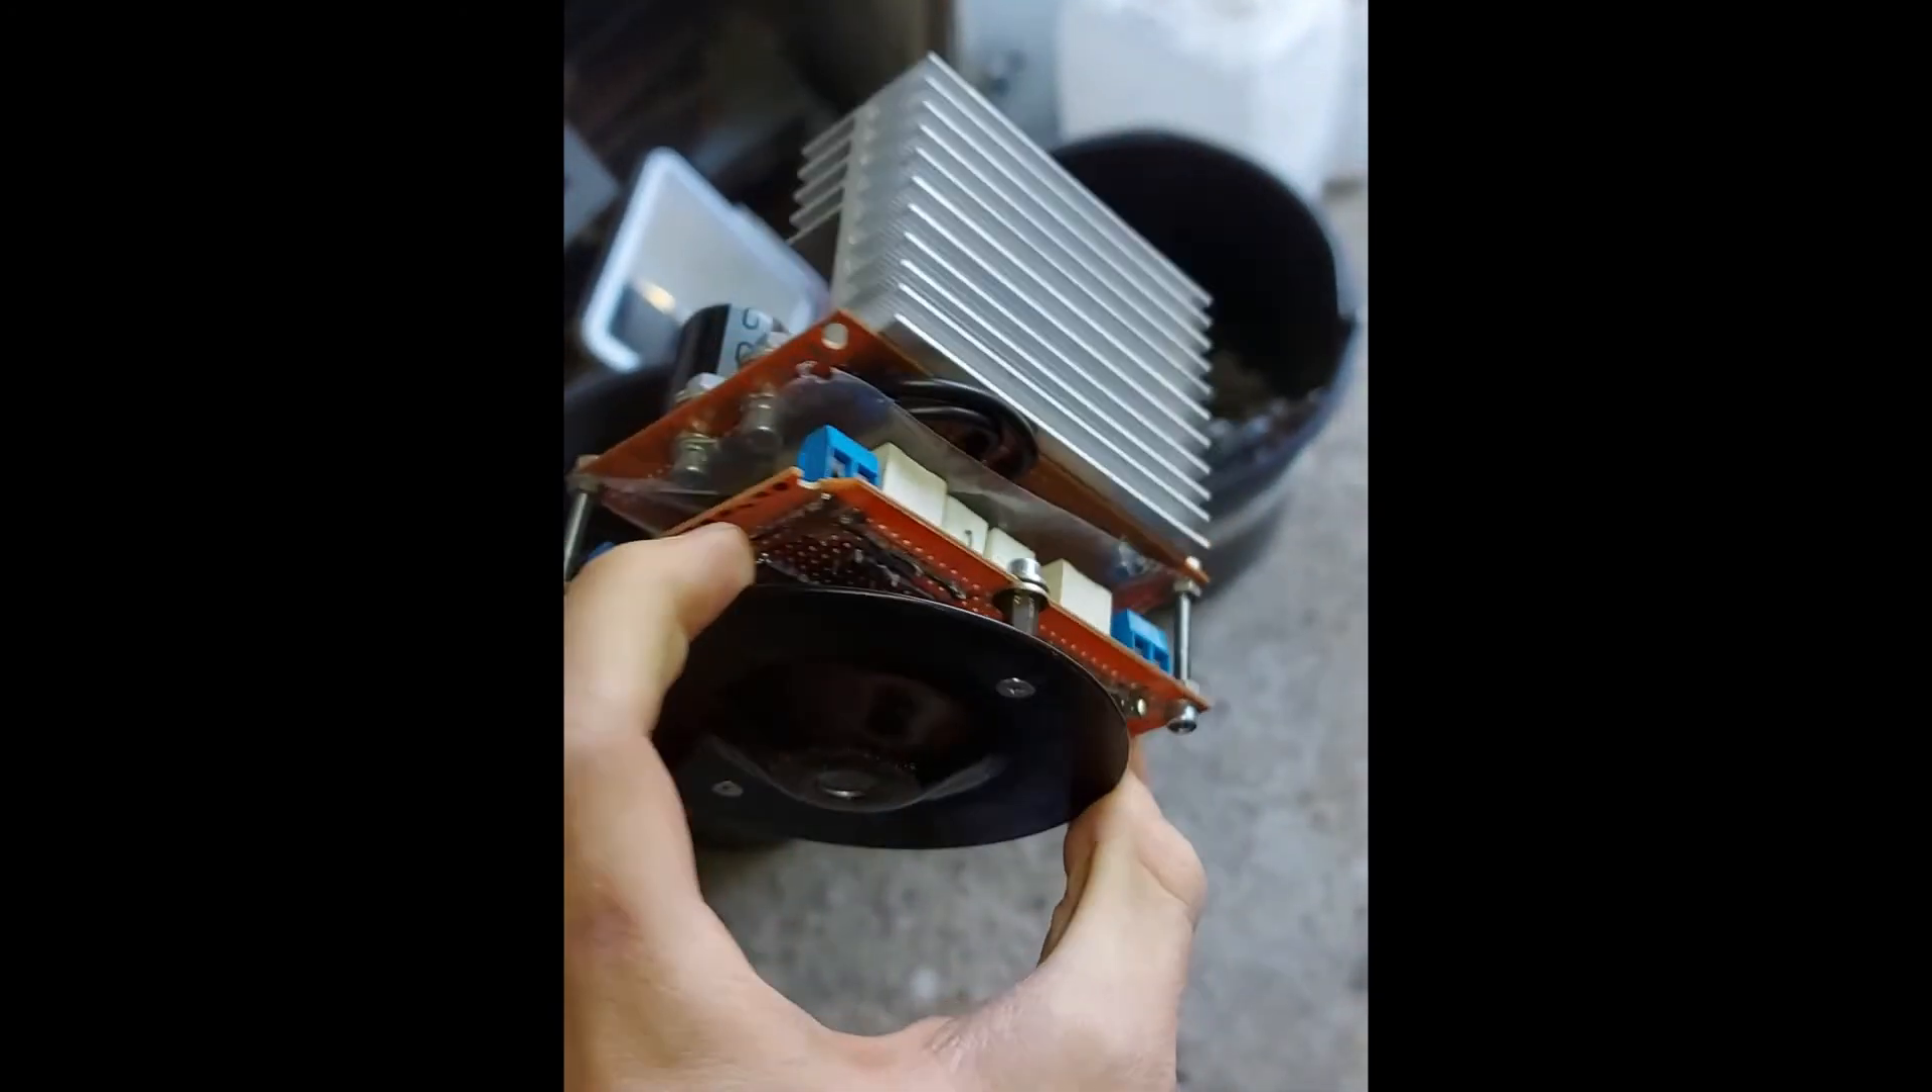Next i made this electronic sandwich out of the soft start and a rectifier circuit which i also made and this thing is now ready to be put on.